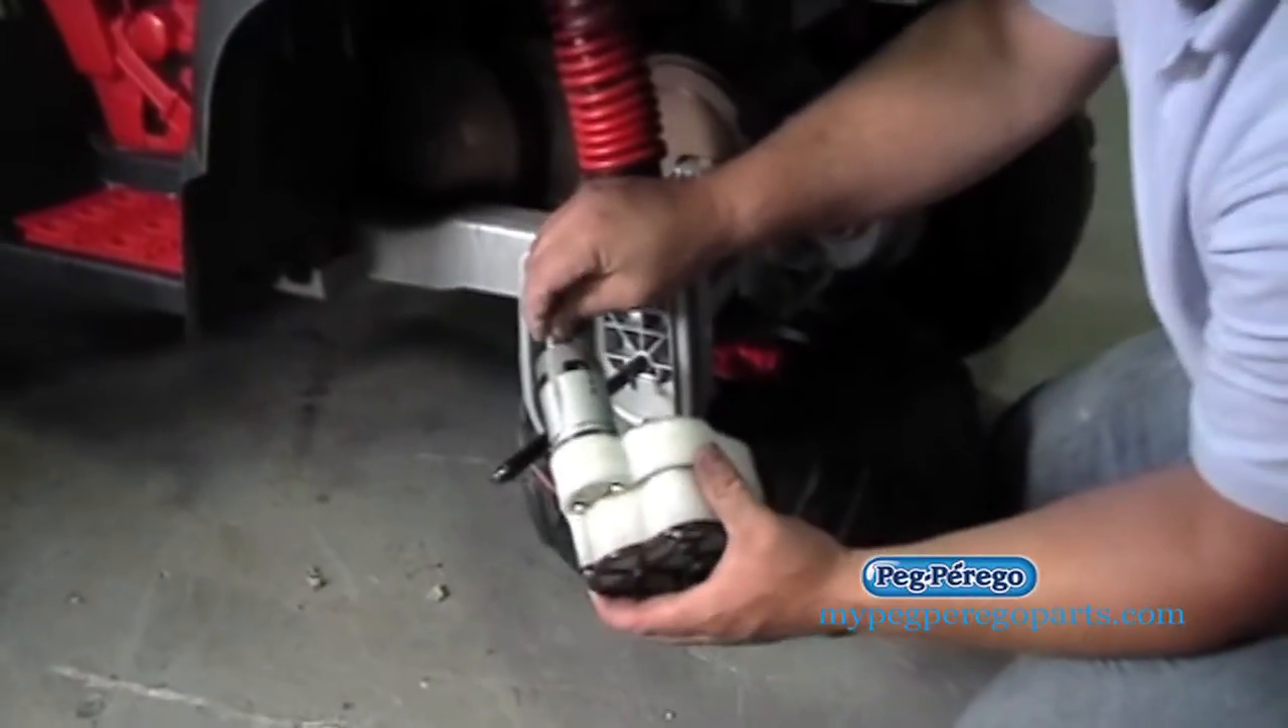Okay, so we were able to expose the motor and gearbox.